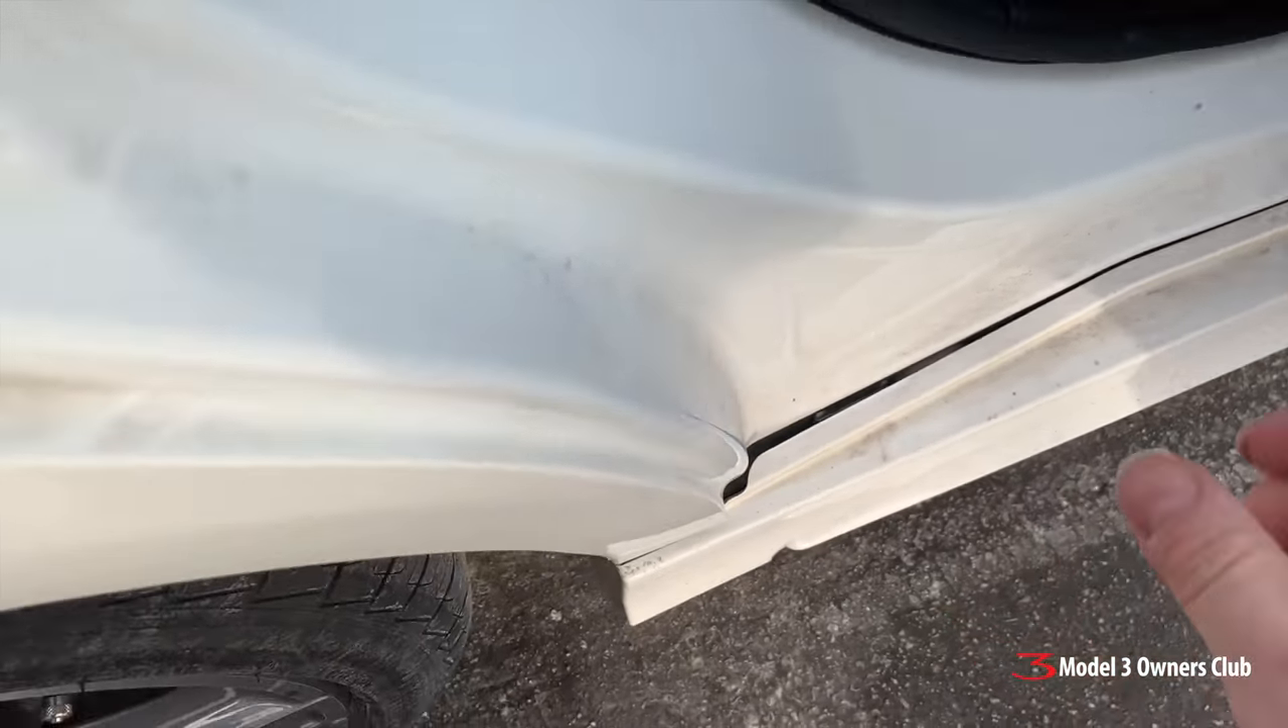Oh we got a big gap down in here.